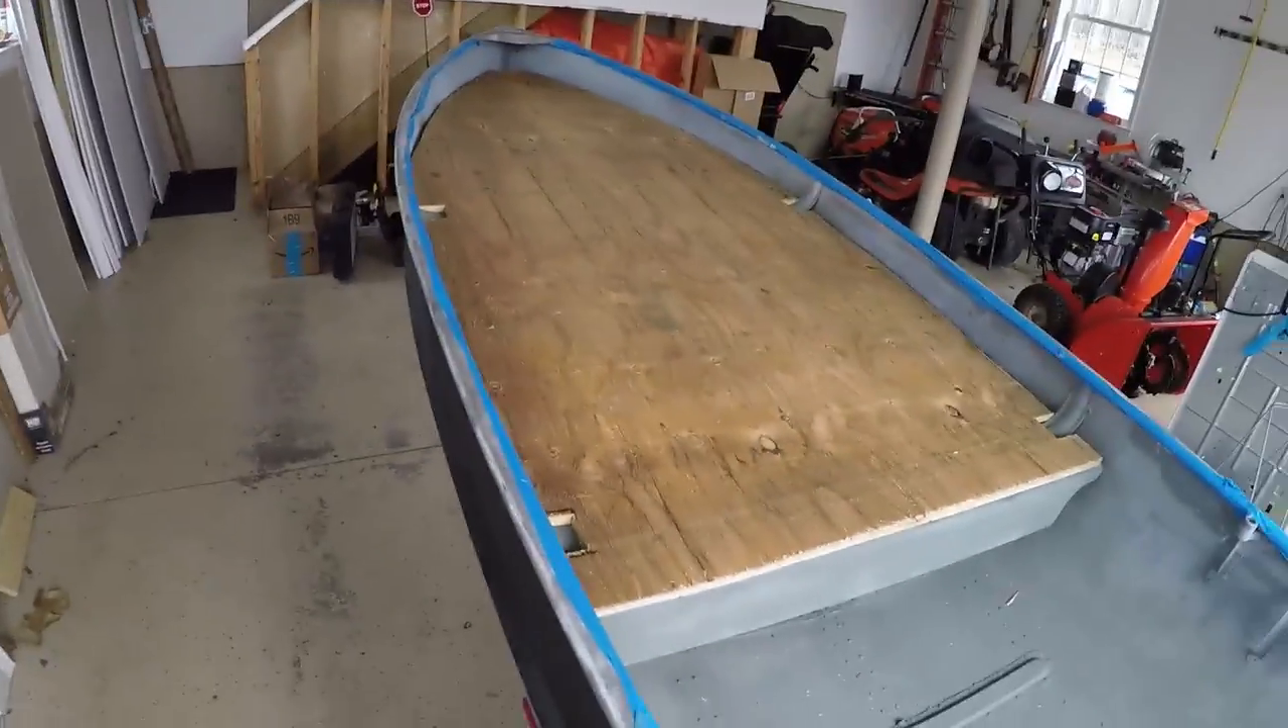So the boat's all decked out almost two-thirds of the boat there's a deck on.